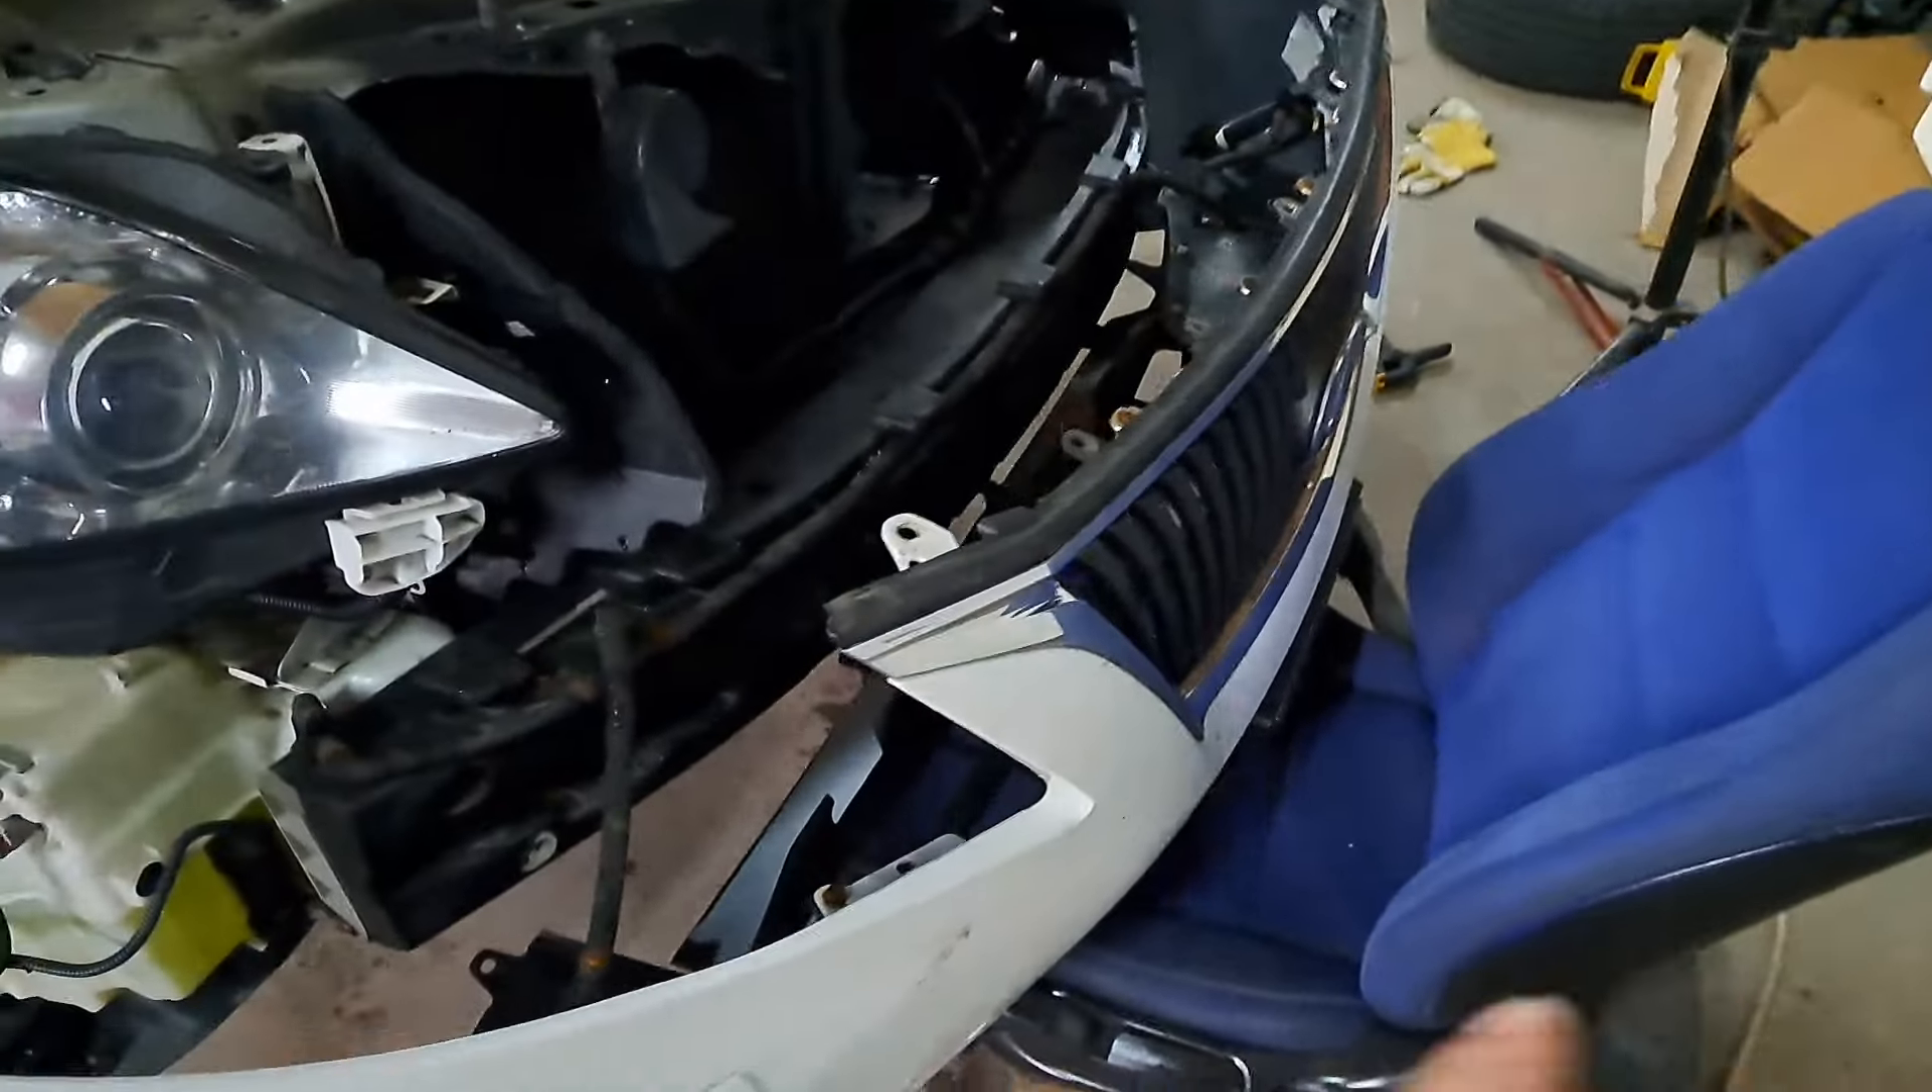Okay so the bumper's off just chilling on this seat.